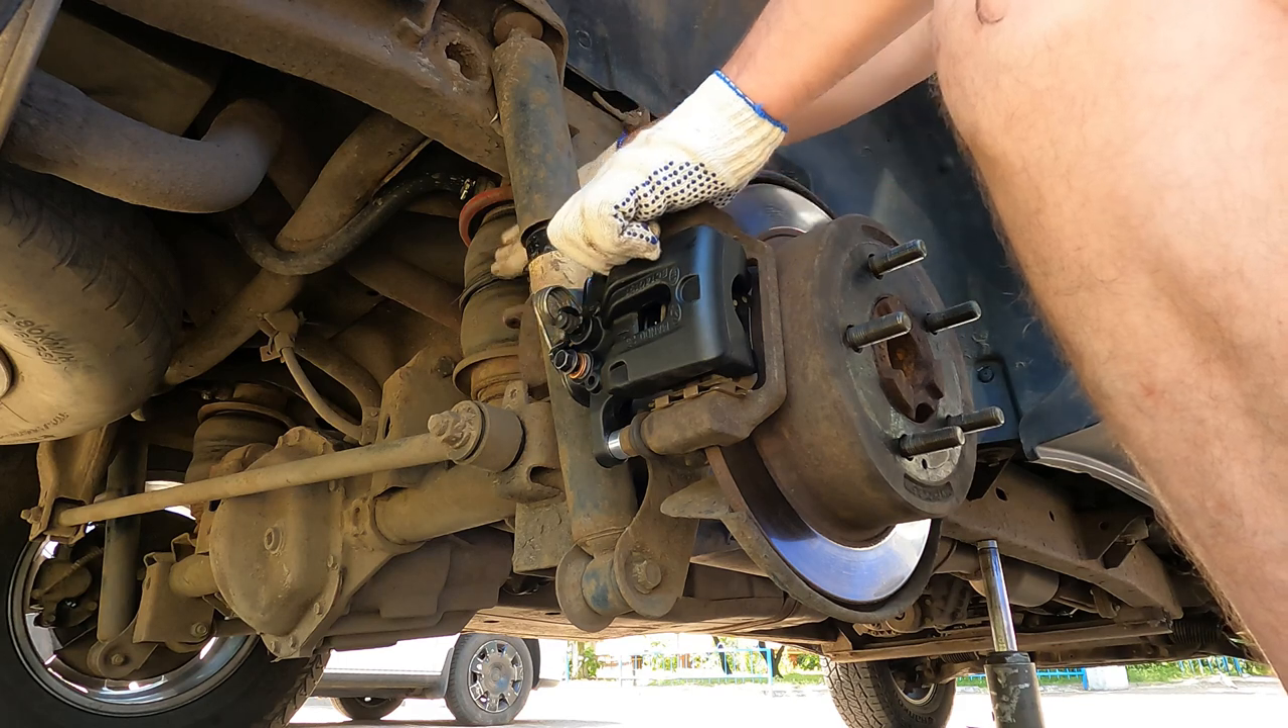Все суппорт считайте установлен теперь его надо подключать прокачивать.